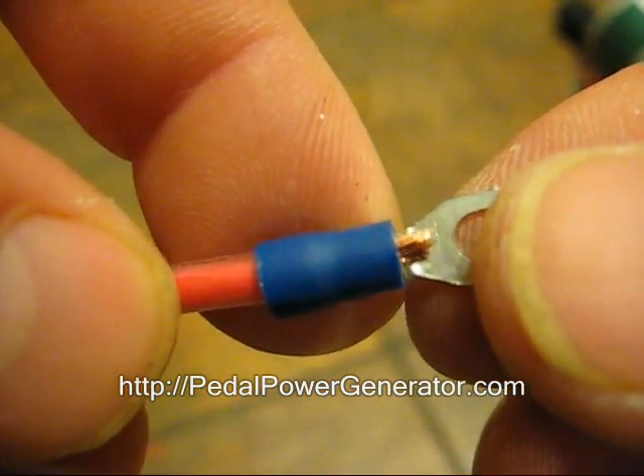And this barrel is overlapping the housing, the wire housing. So, that's good for strain relief so that if people trip on your wires or your wires are getting pulled on, it'll provide some strain relief.